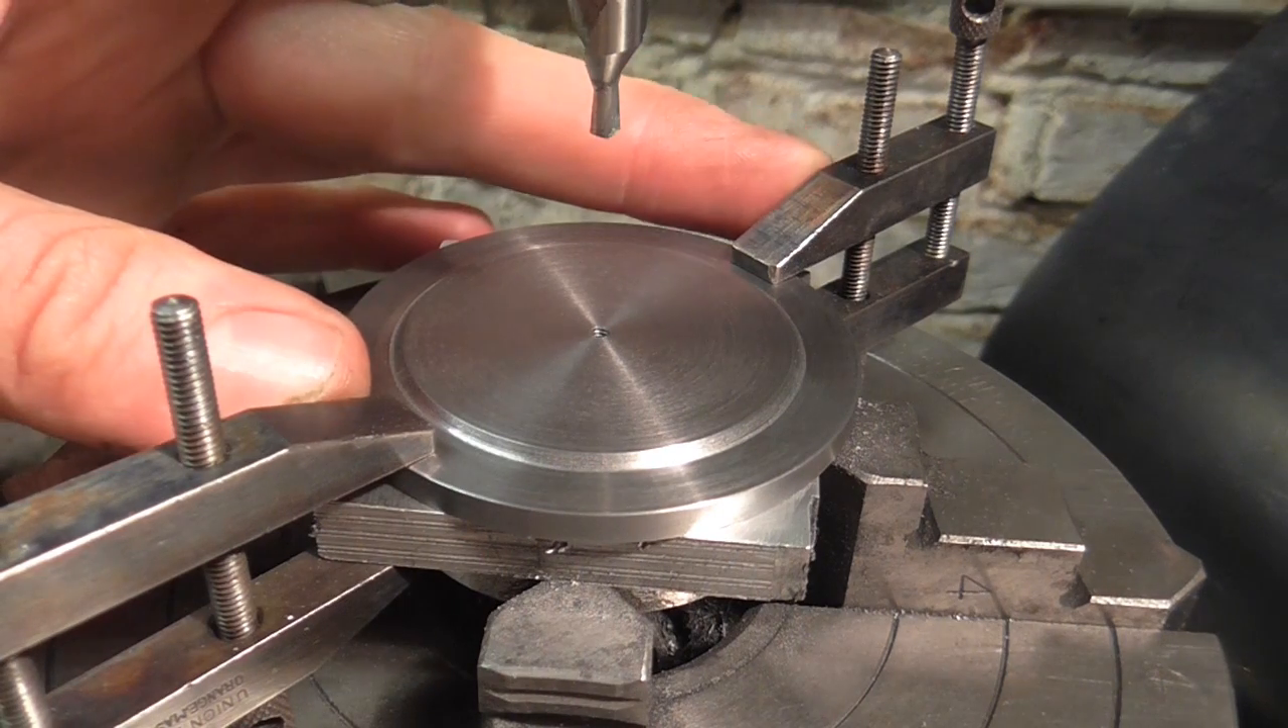So the clamps are in position and in part two I found the centre of the fixture and that is where I am now.